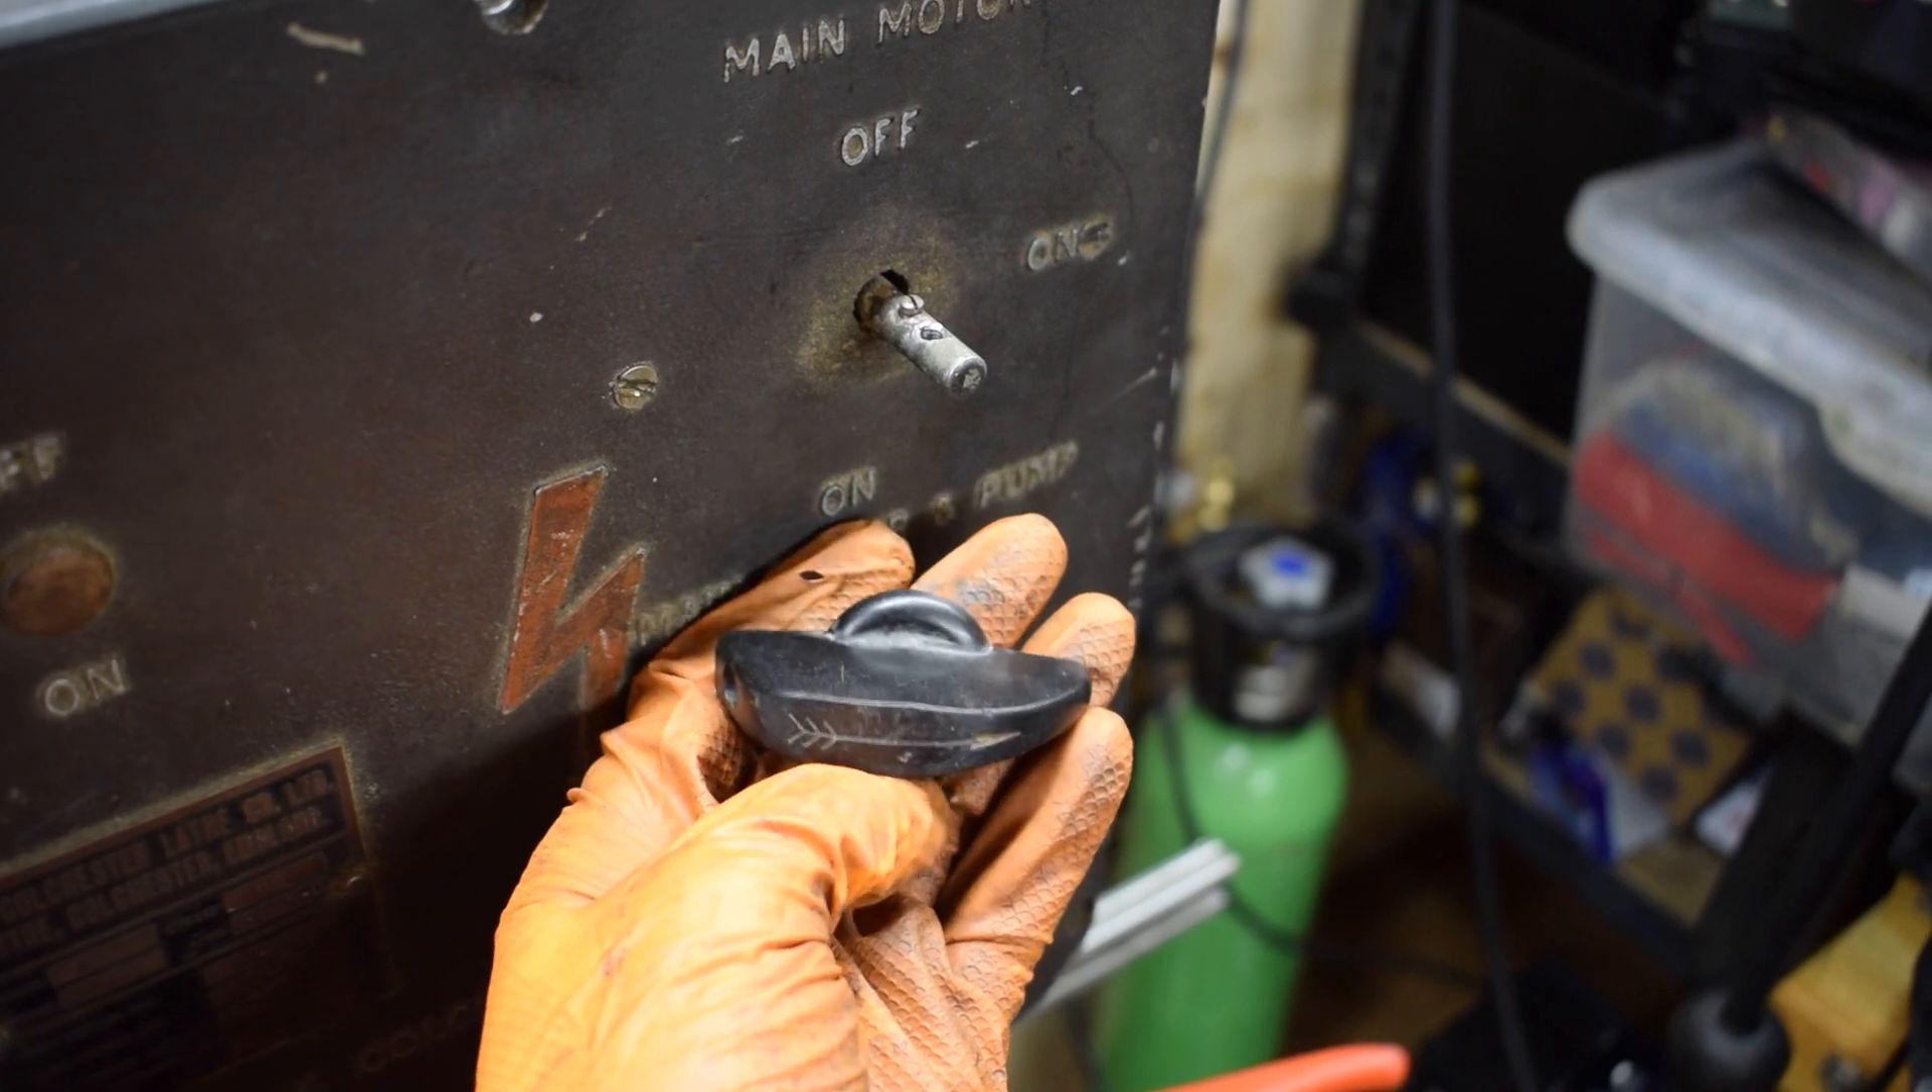So I managed to get this dial off, the switch off.